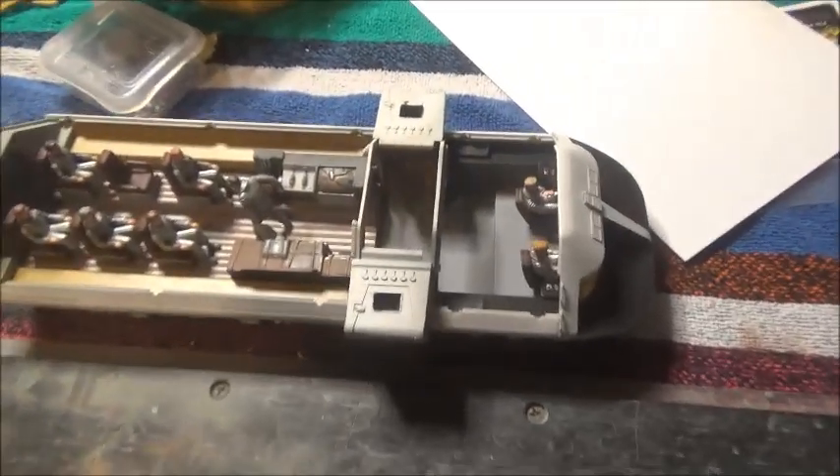Uh, I did not get the roof on because I, uh, was still playing around with some other things.